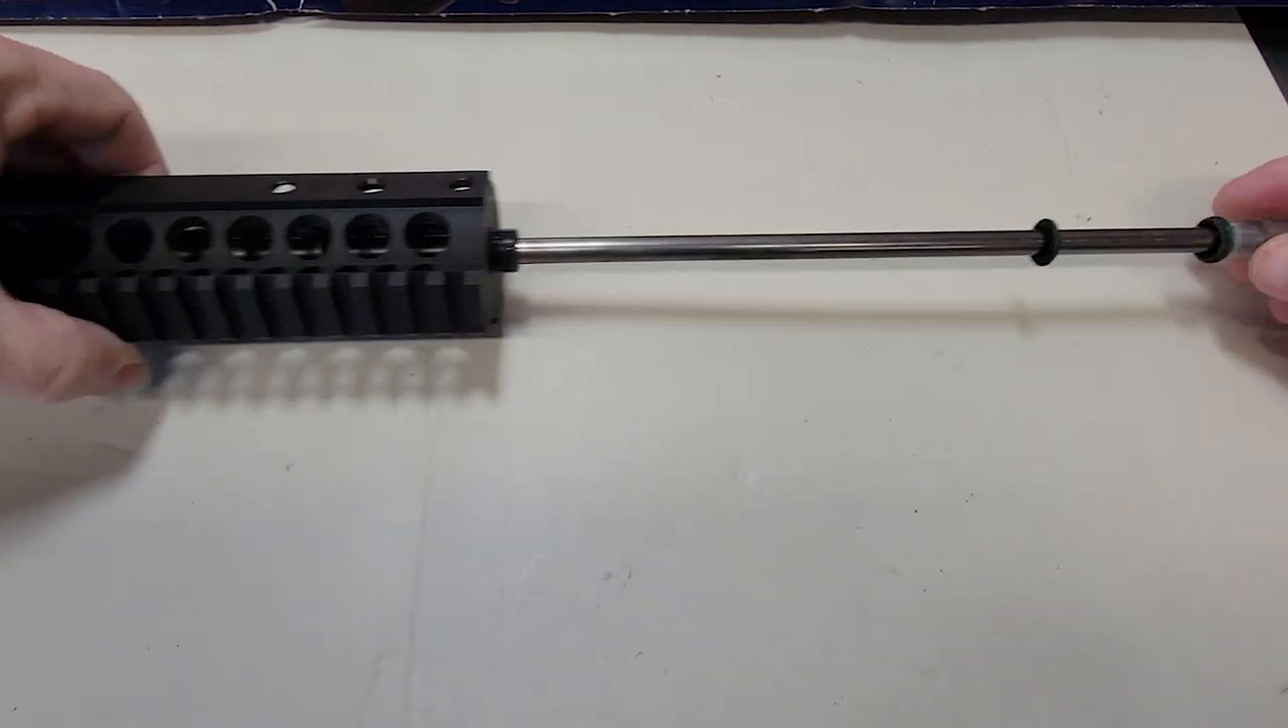So you can see I've used a couple O-rings in there.